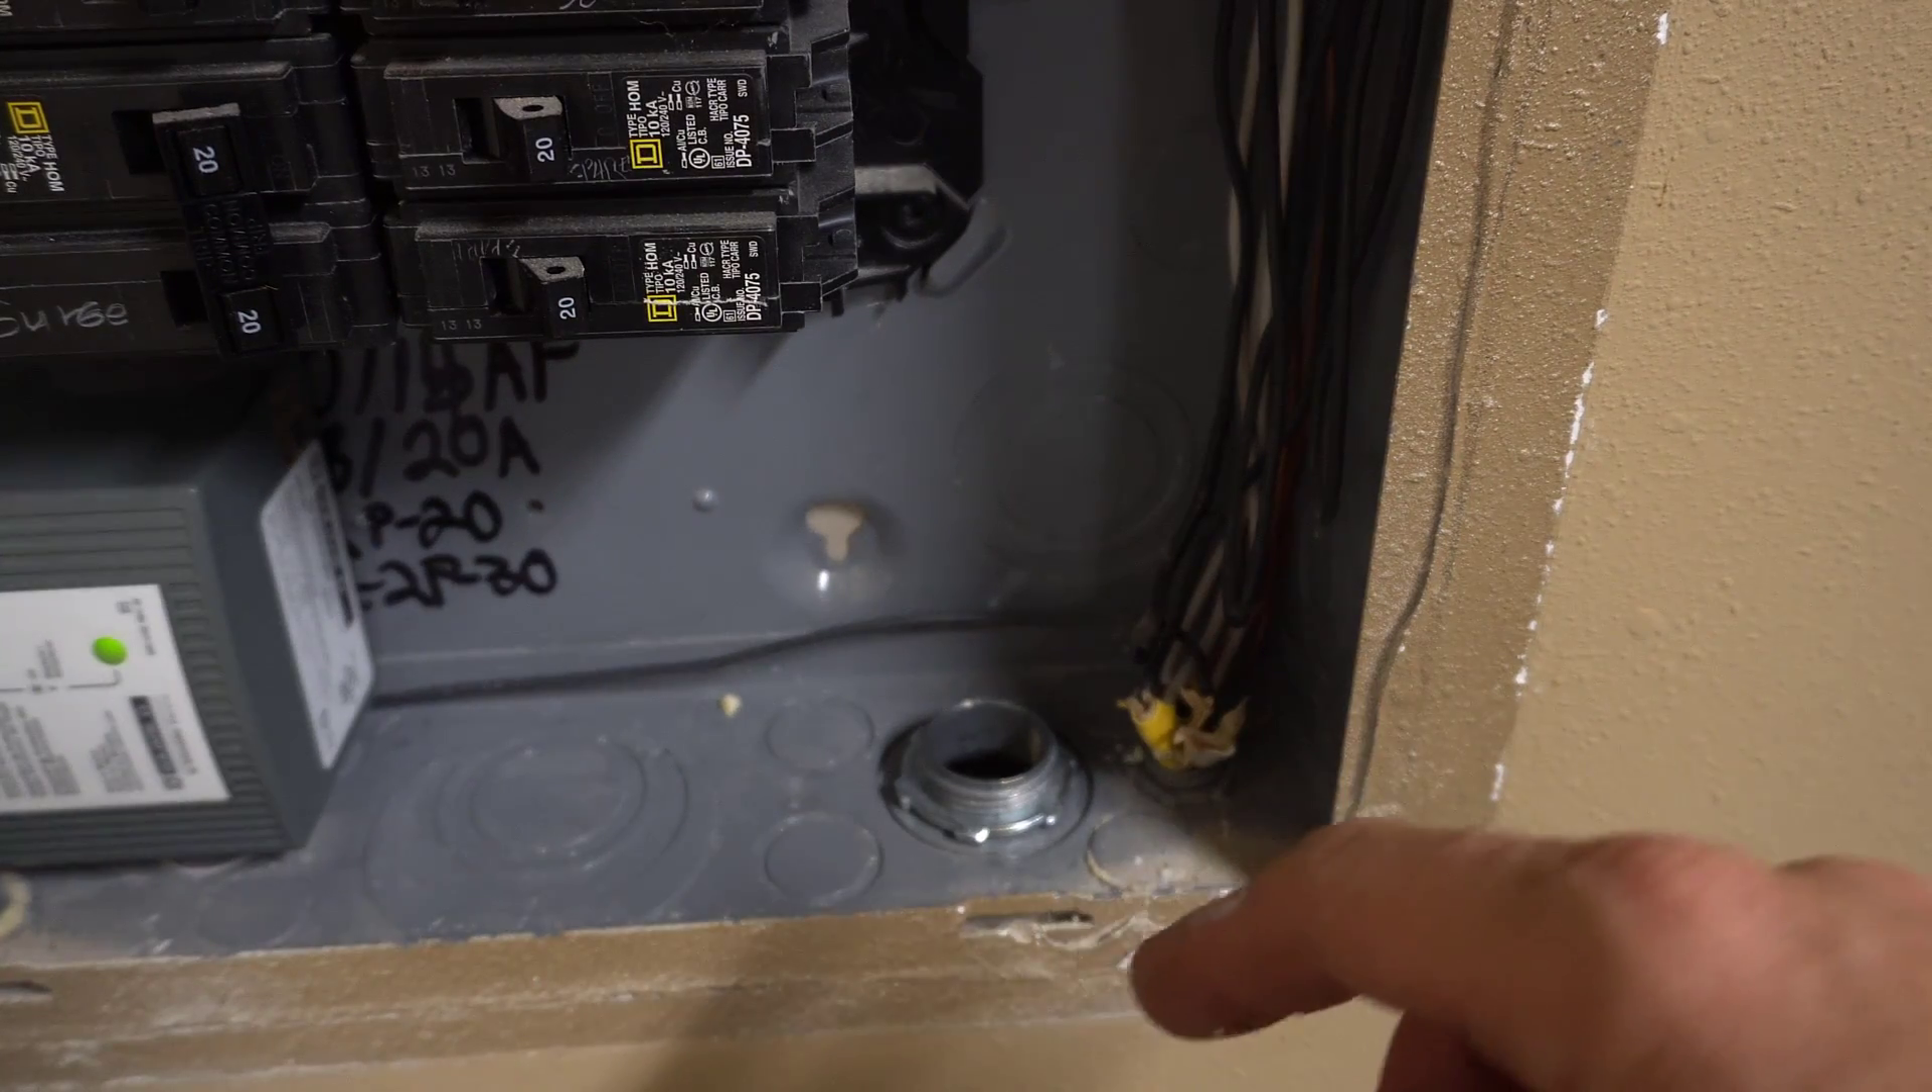So let's look up close here. So I got the chase nipple installed.